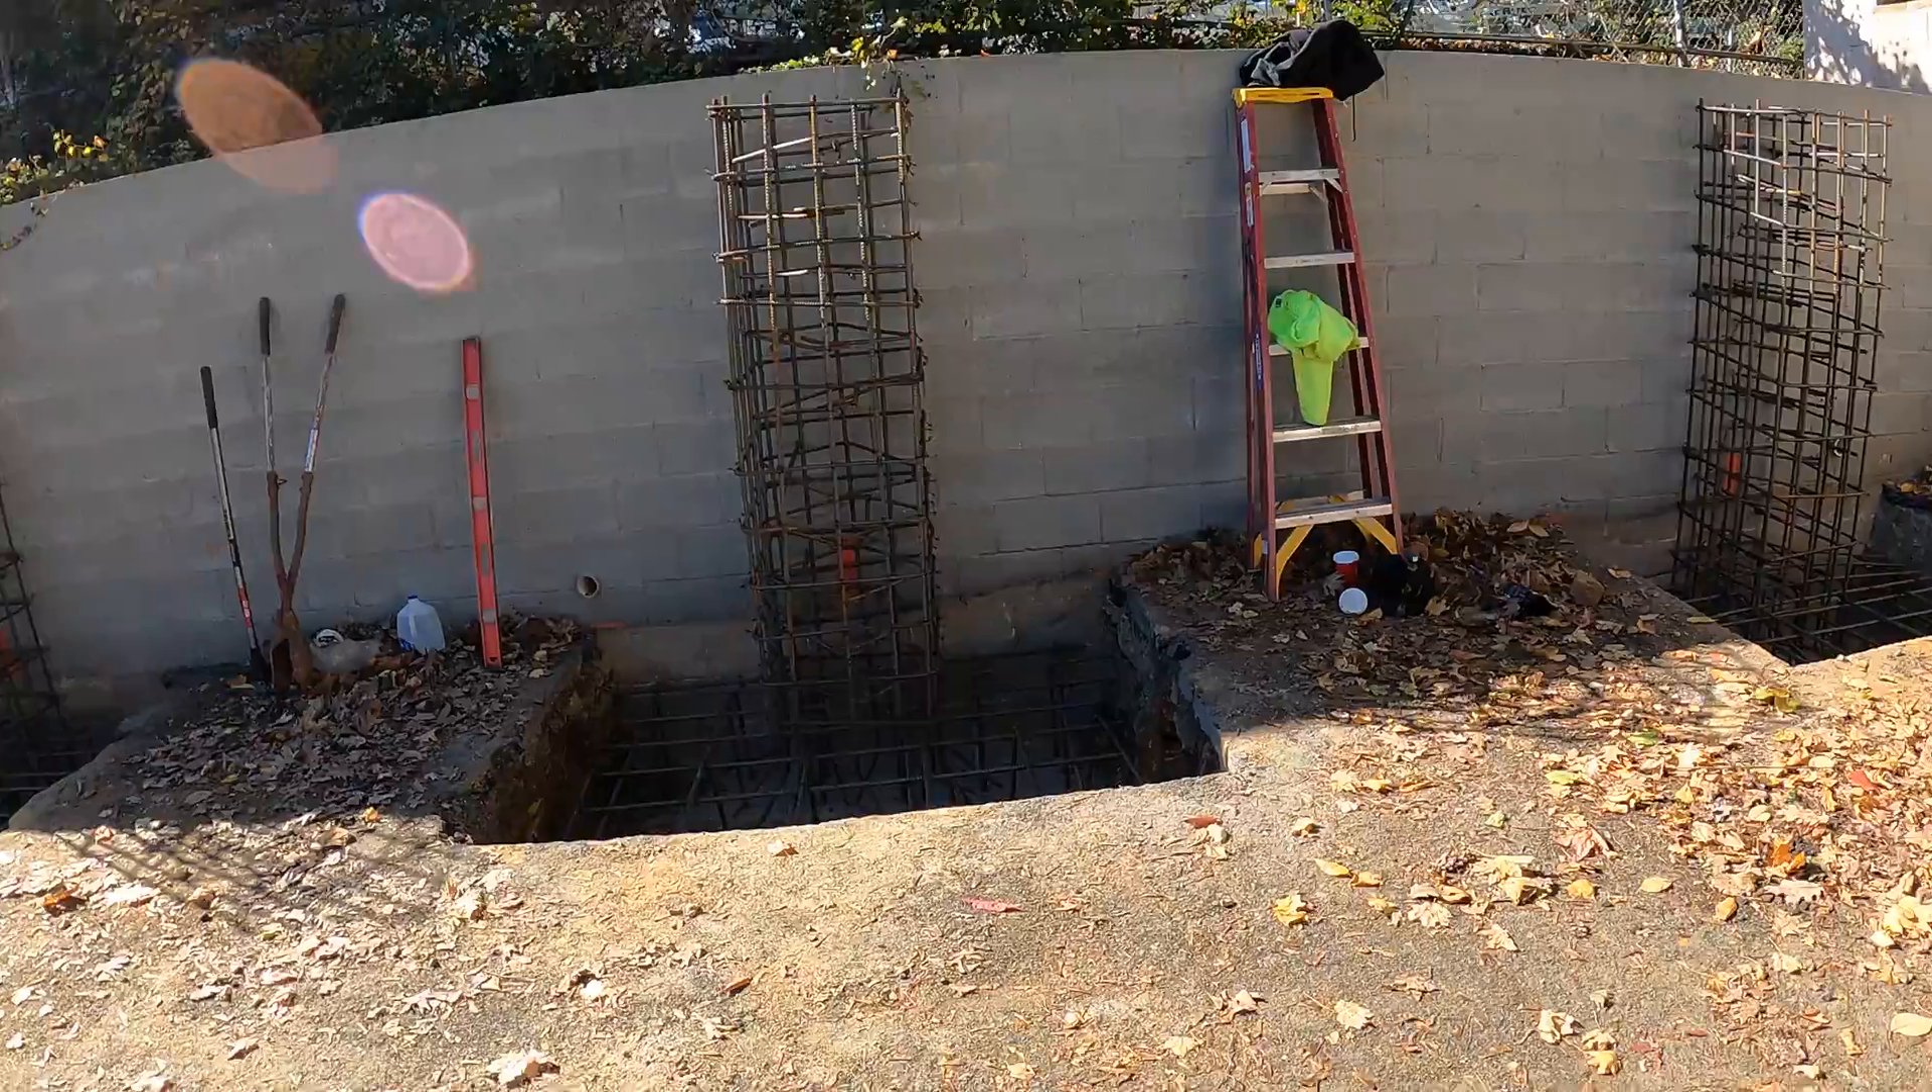So far we have our three pillars and footings dug rebar cages in and ready to be poured.